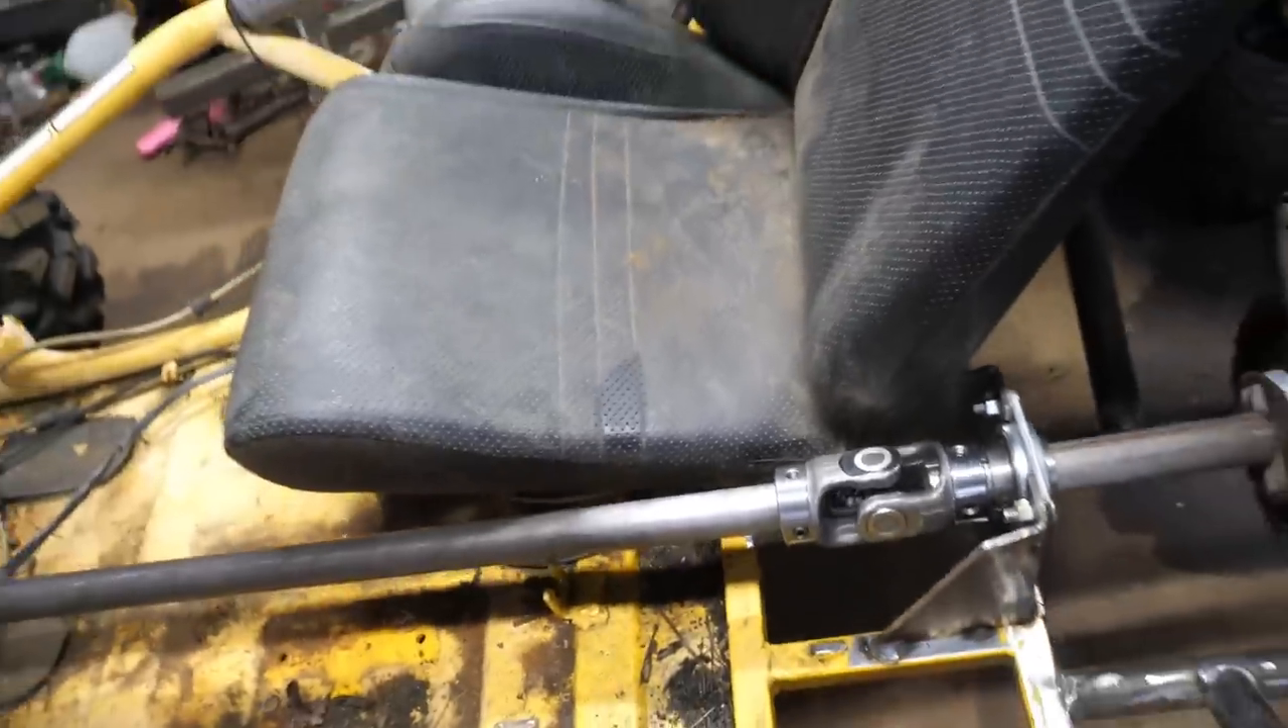All right, guys, so there goes the drive shaft, and as you can see, it is really close to this passenger seat, but what I'll do is just go ahead and bend some sheet metal out and make a box to enclose the drive shaft.